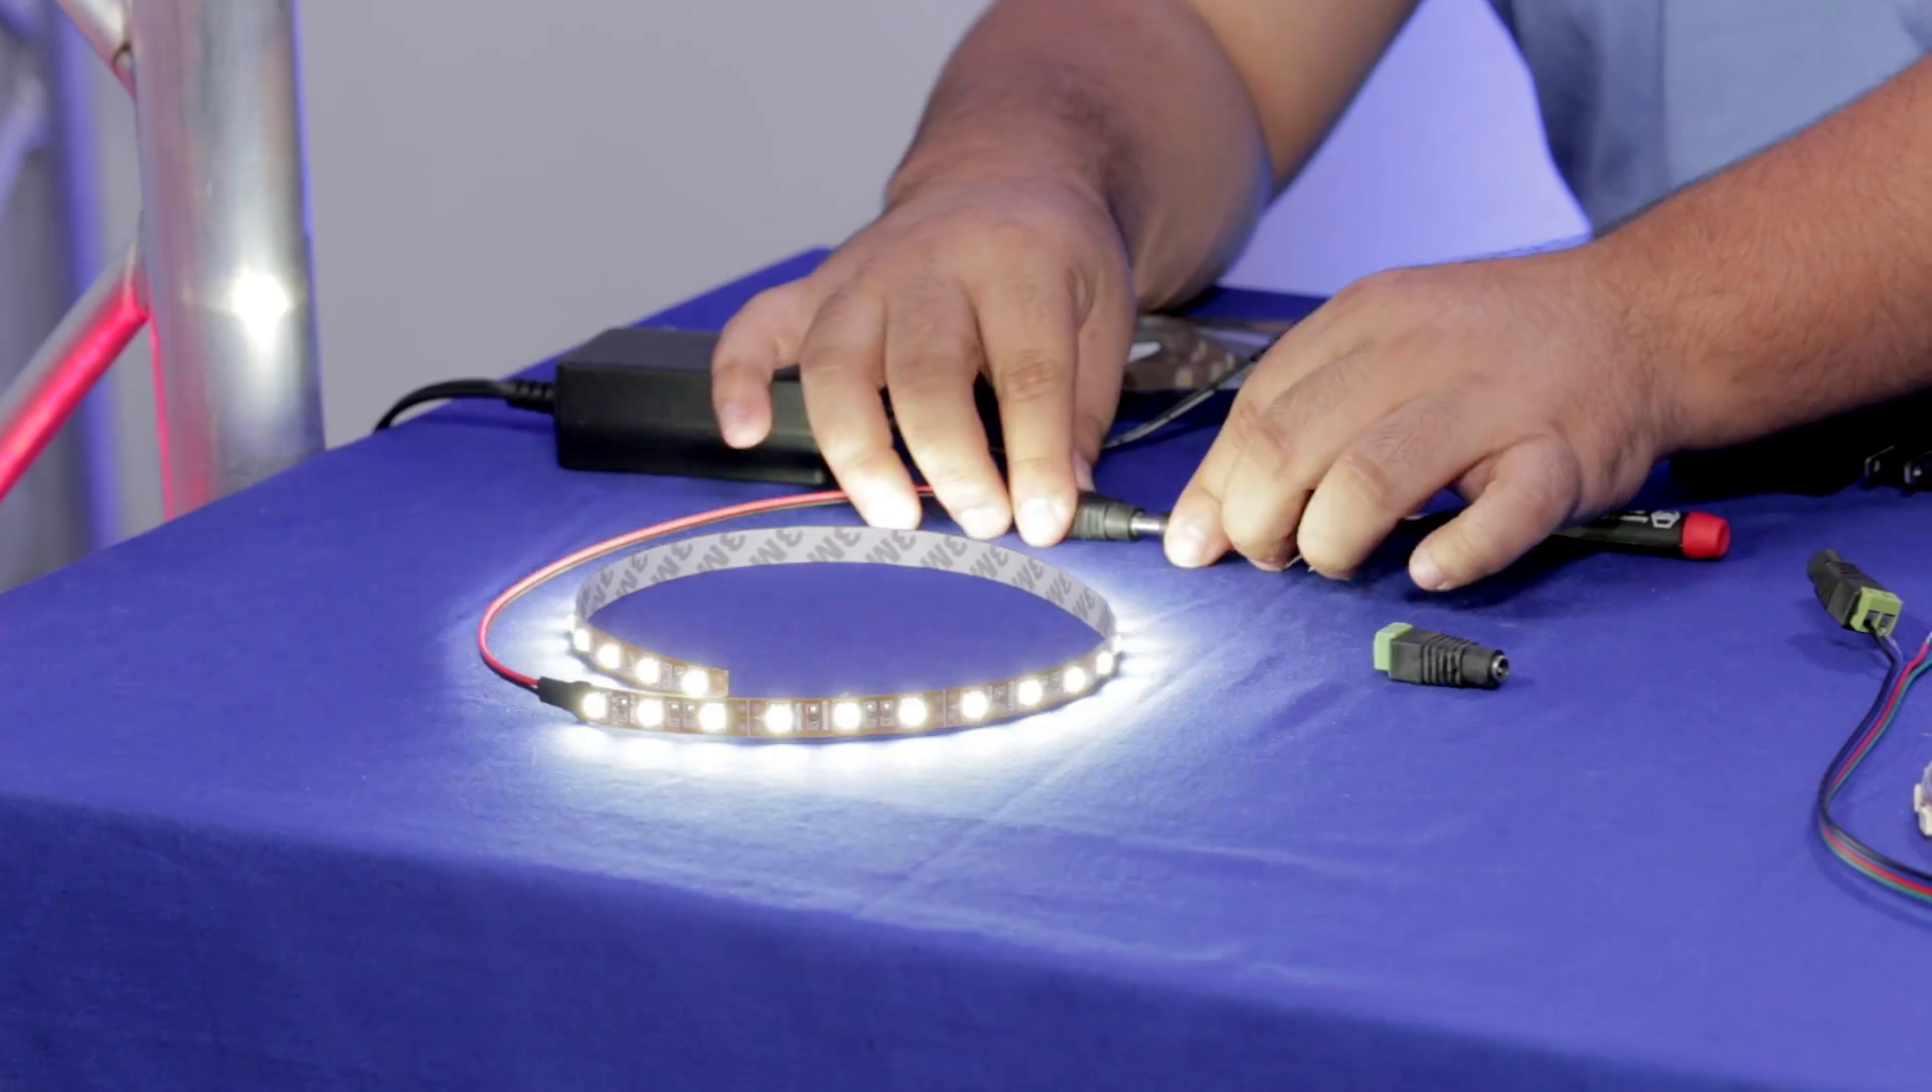Right here I have a single color already connected with my positive and negative.